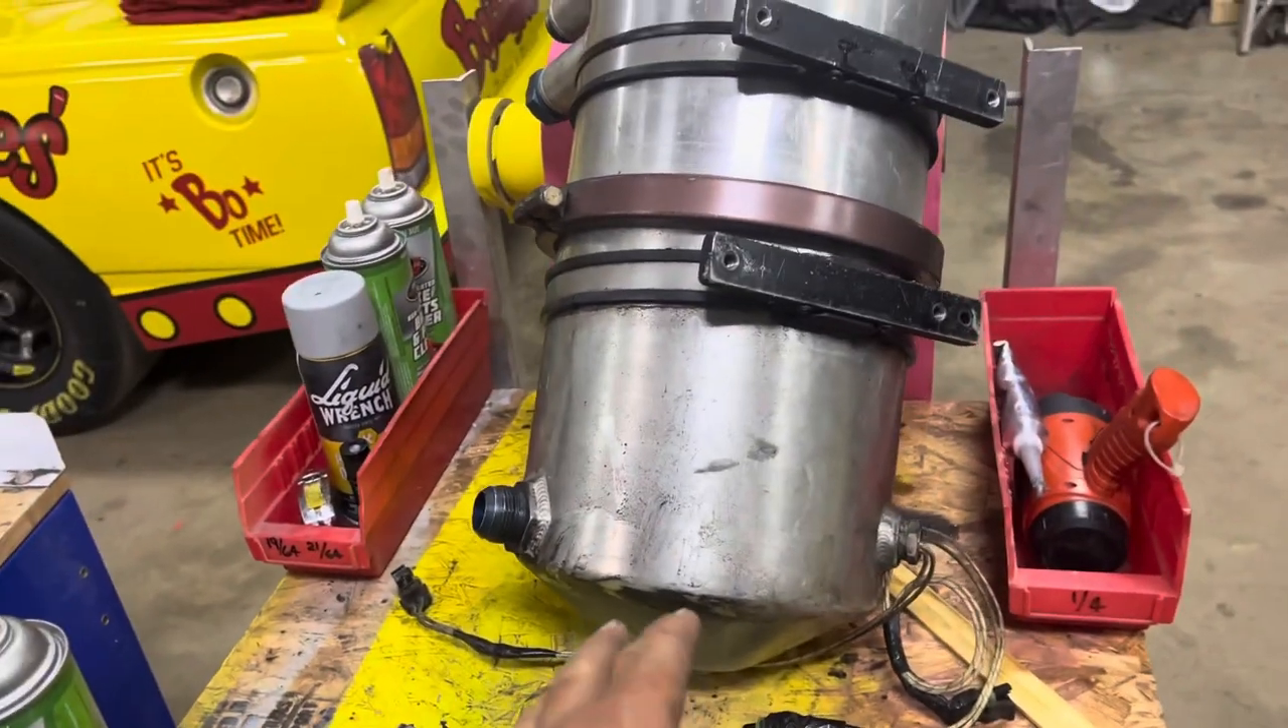Well, we've got the oil tank out.